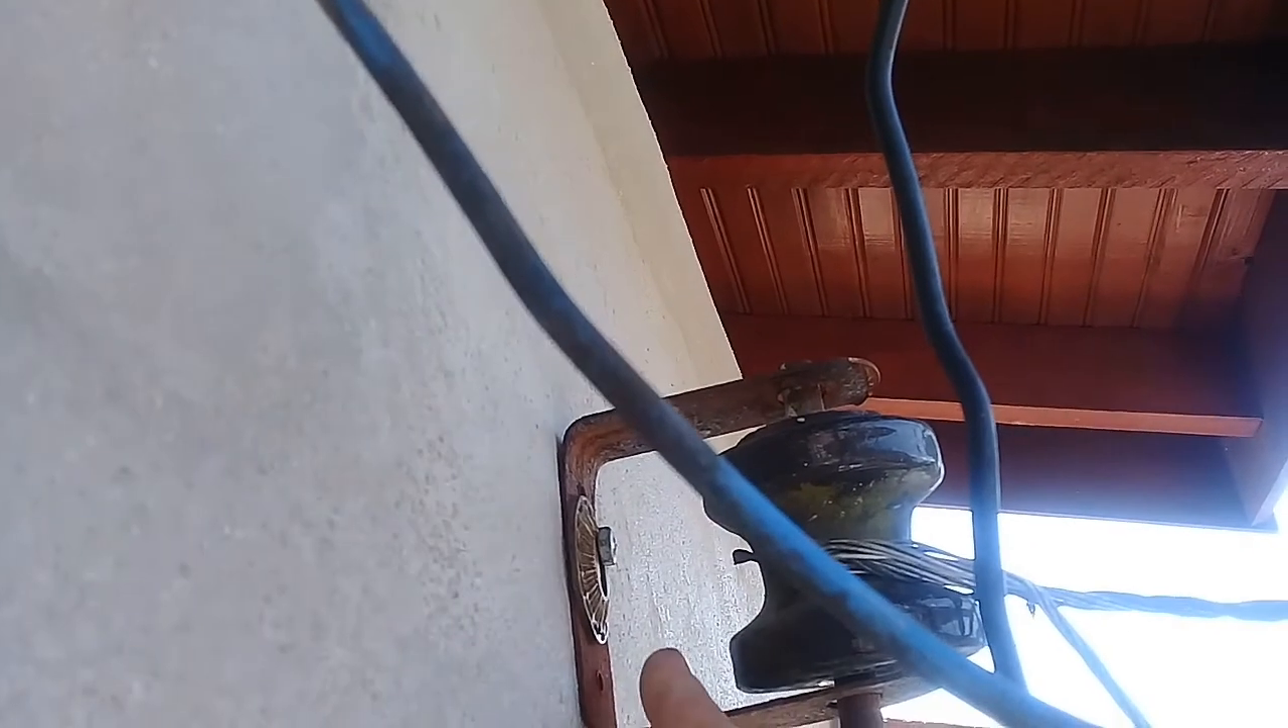Olha aí o suporte de ancoragem está na parede.